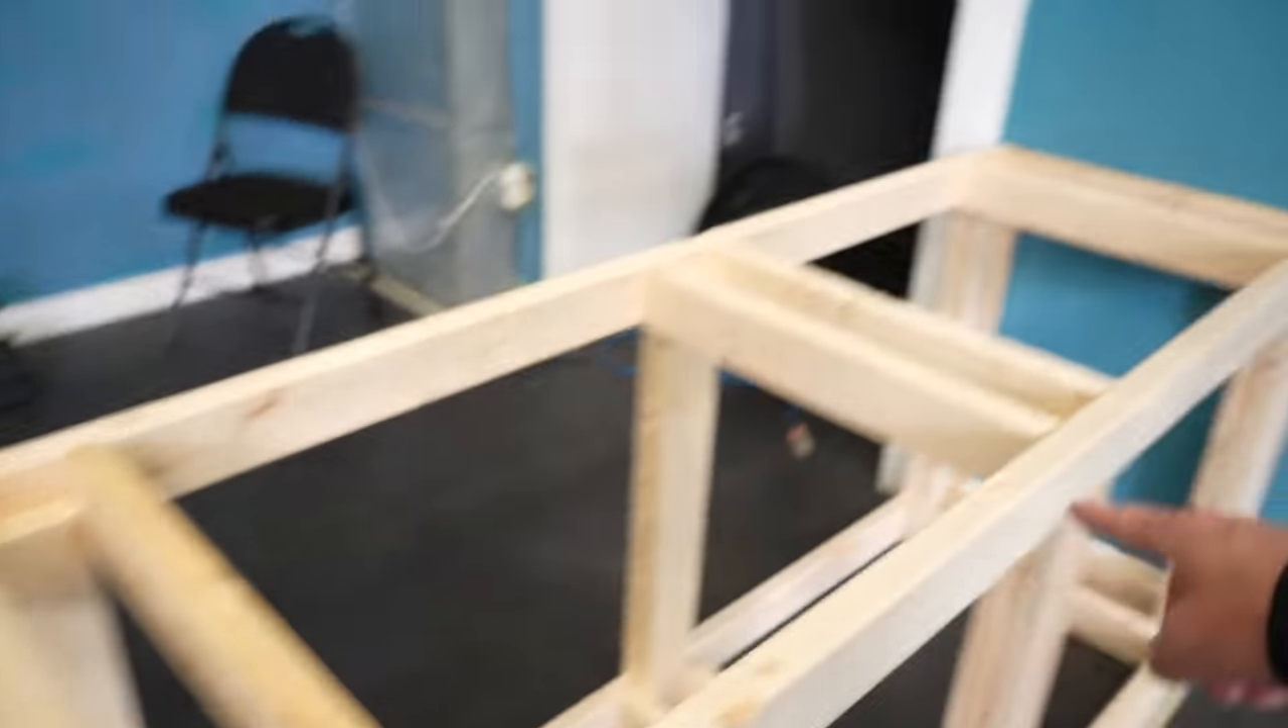We still have to put plywood on top as well as some padding and we need to wrap it so it looks better.